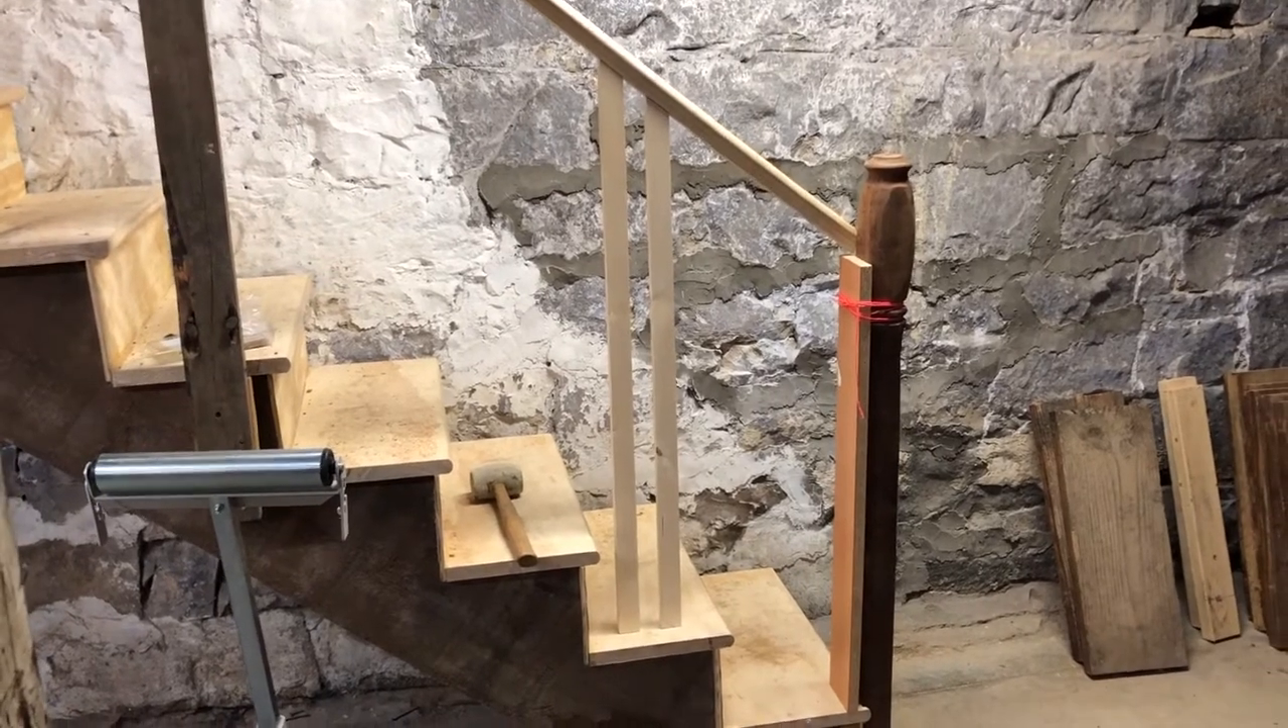So I have the top handrail in place held in place by some string some twine and I'm taking measurements on each baluster cutting each one custom and hope it'll go a little faster but they are fitting in nicely.